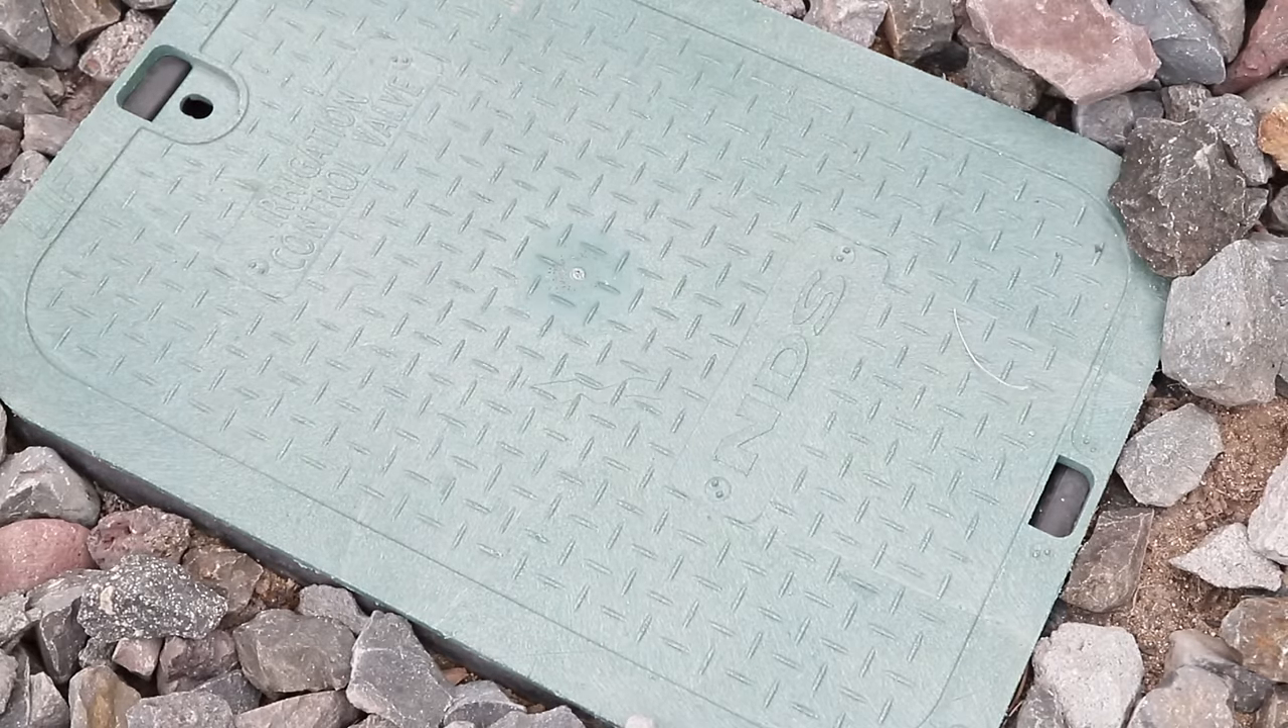Reinstall my cover here, and my sprinklers are ready for winter.